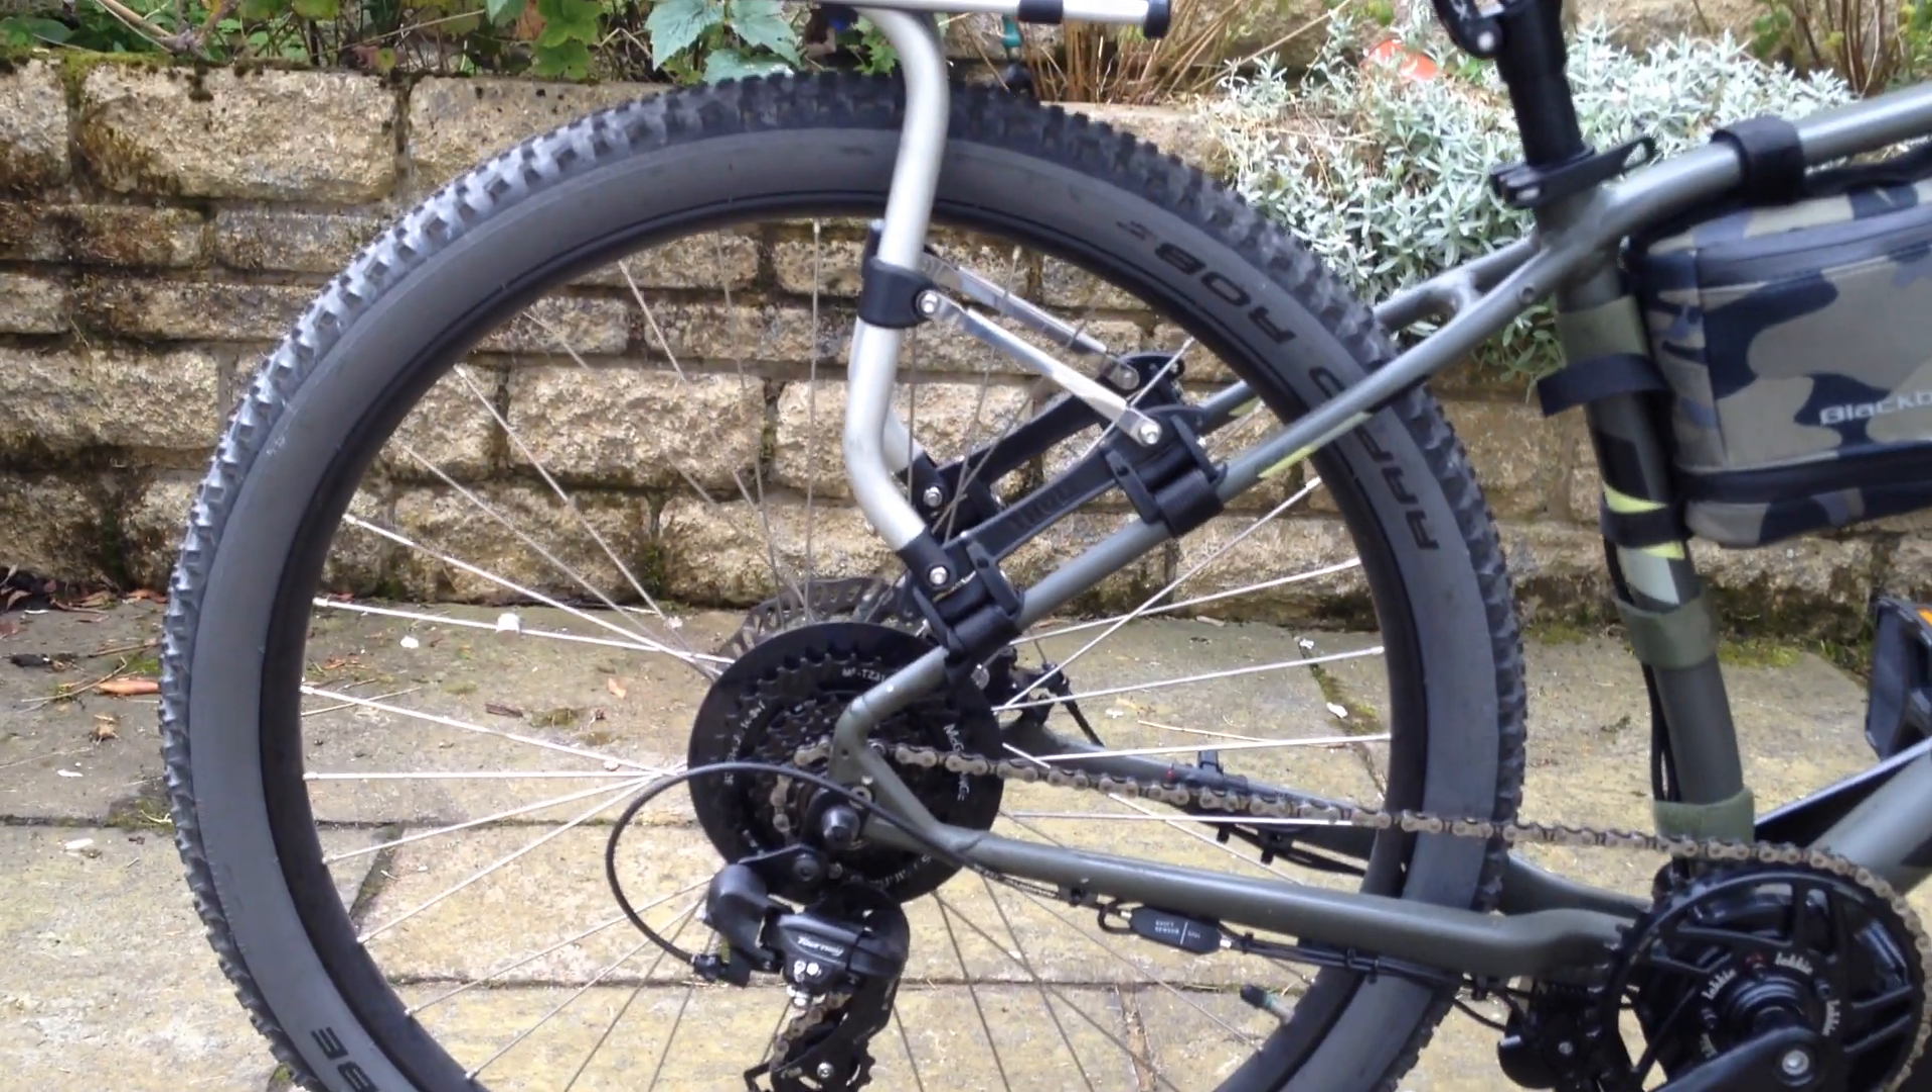I've now fitted knobblies.